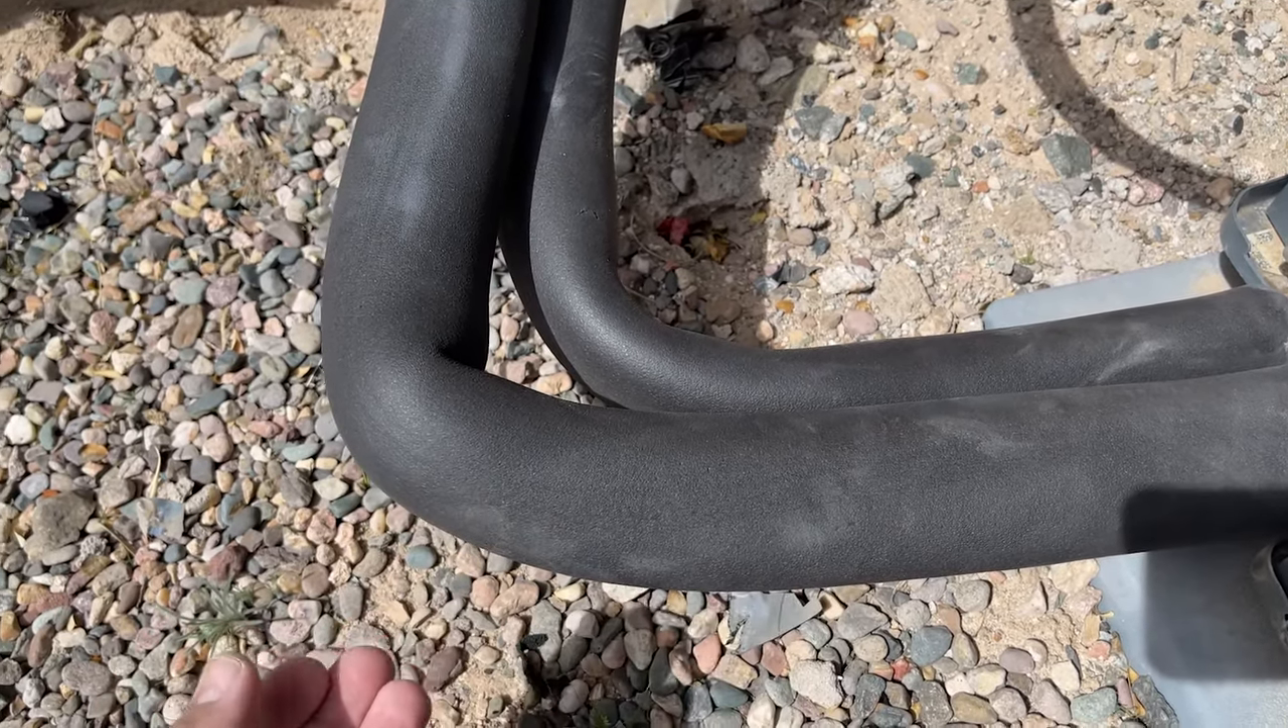All right sorry i'm trying not to create a shadow here but i have now placed the two pieces of insulation on both pipes.